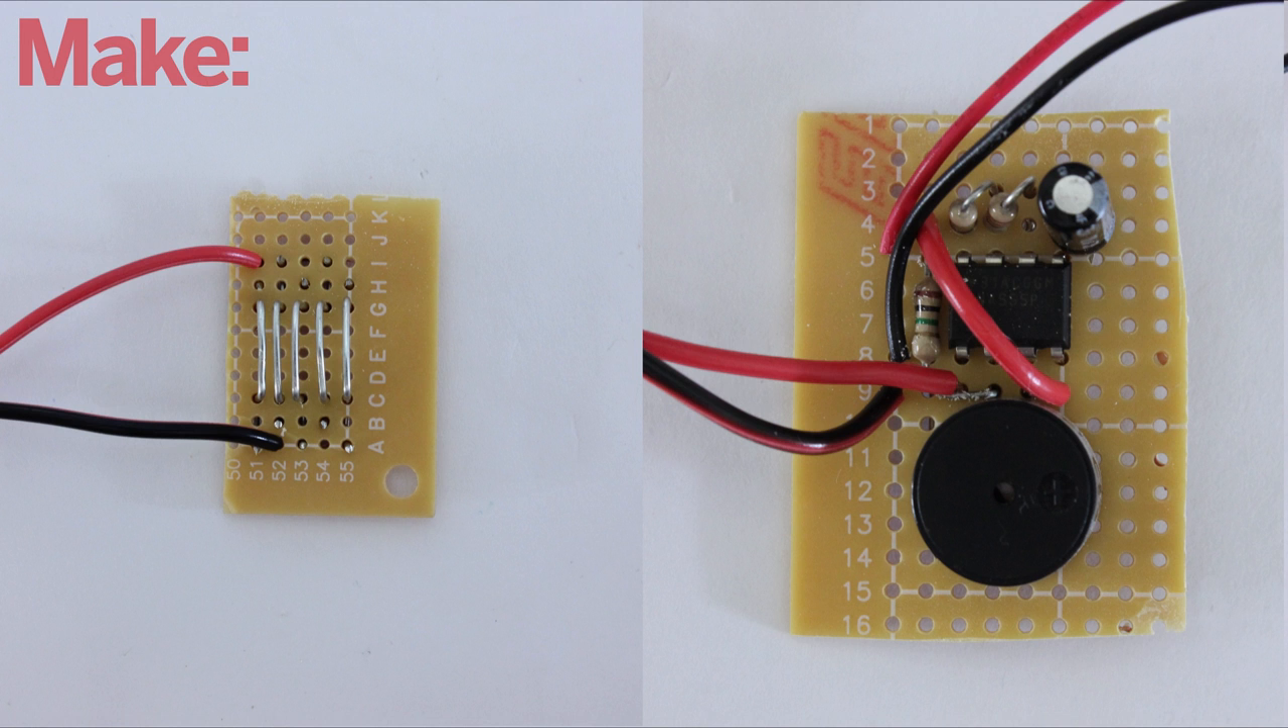Once all this was working, I made a finished version with all the parts soldered to pieces of perfboard.